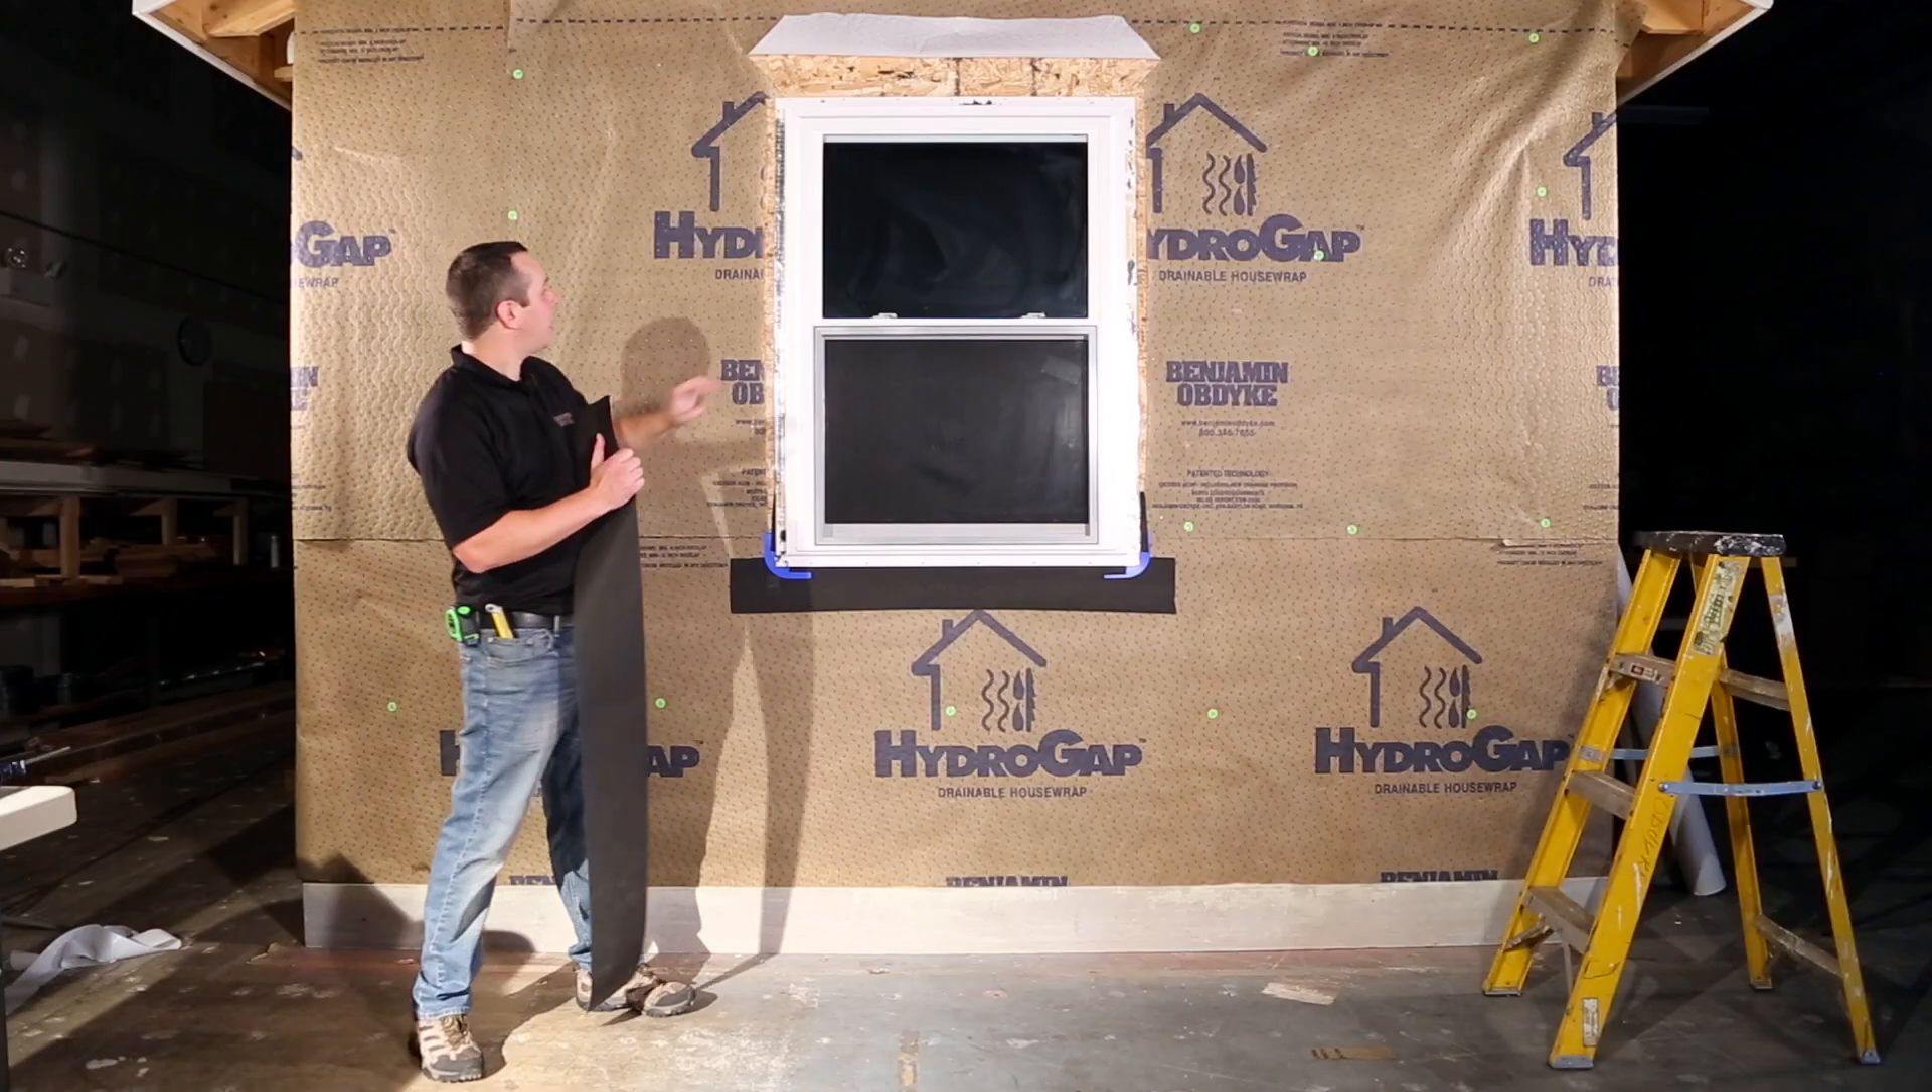So now we have the window installed.